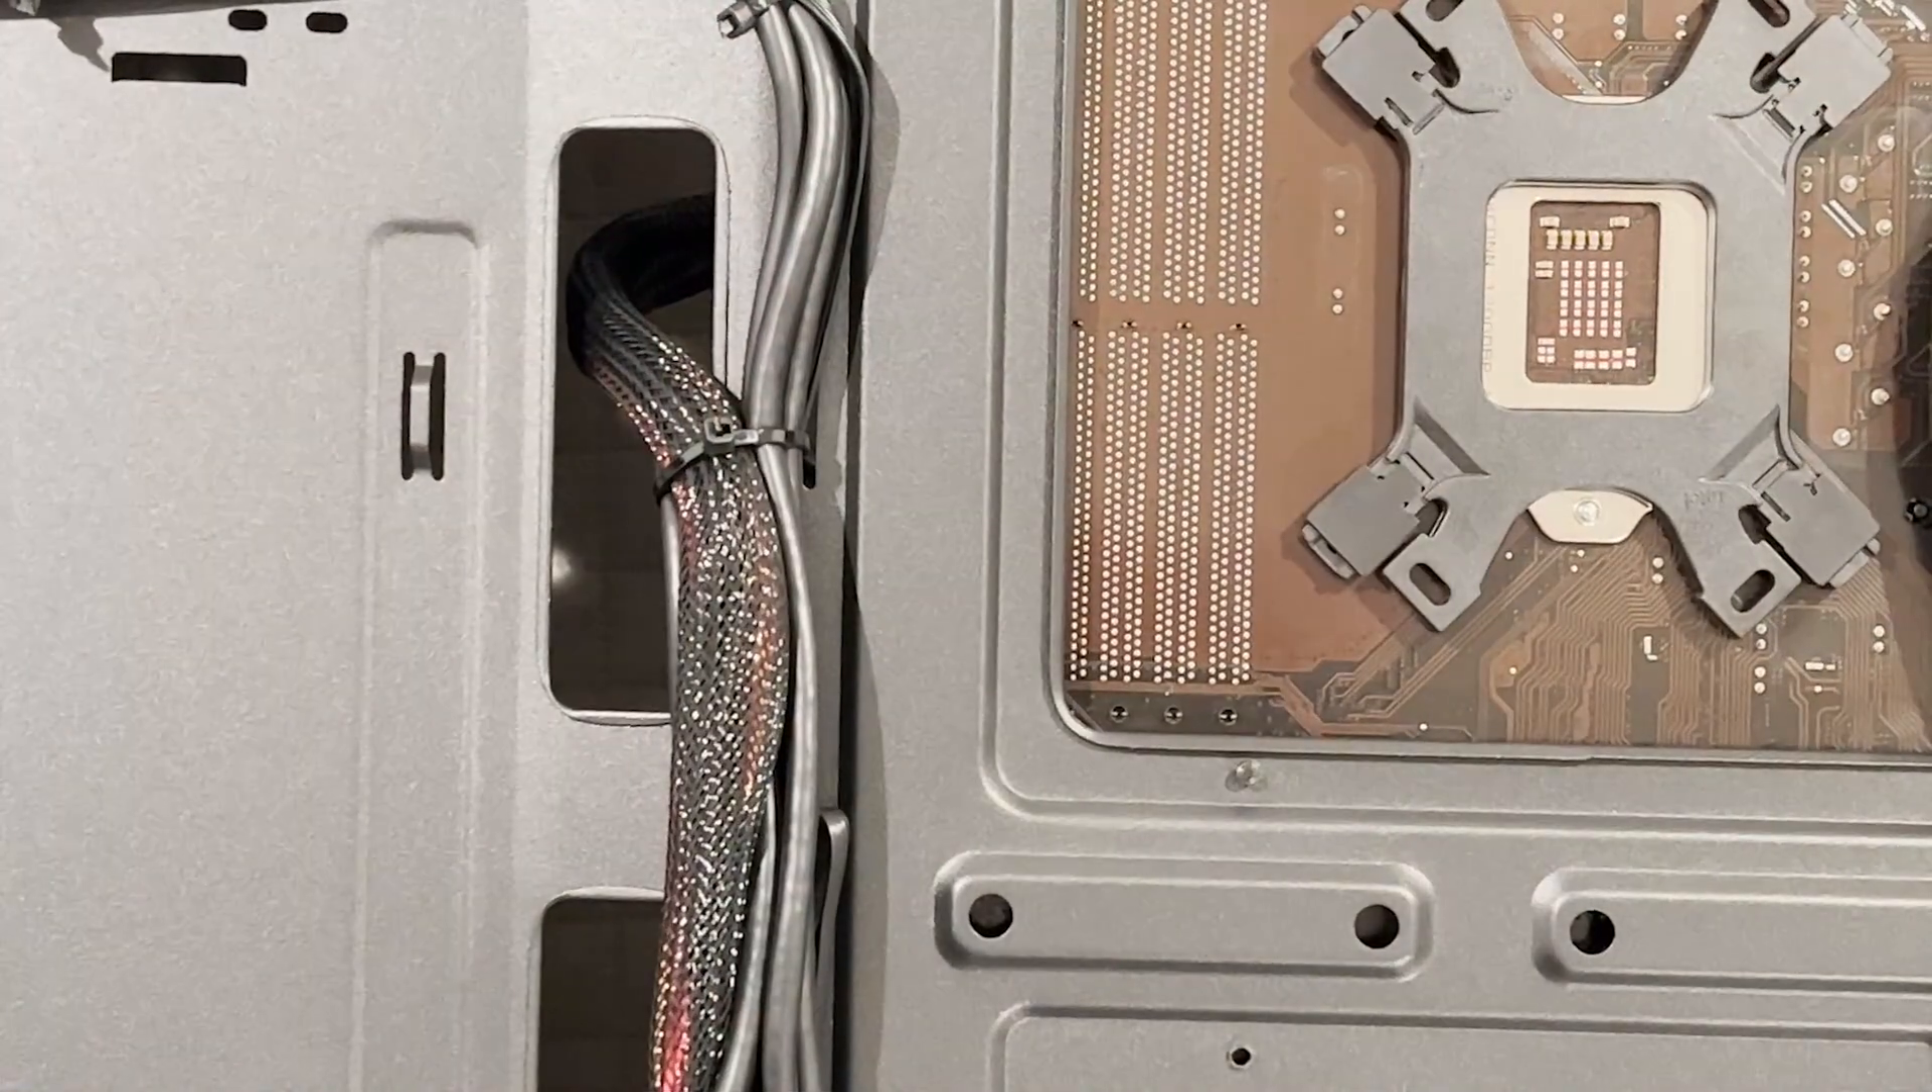The backplate is in.